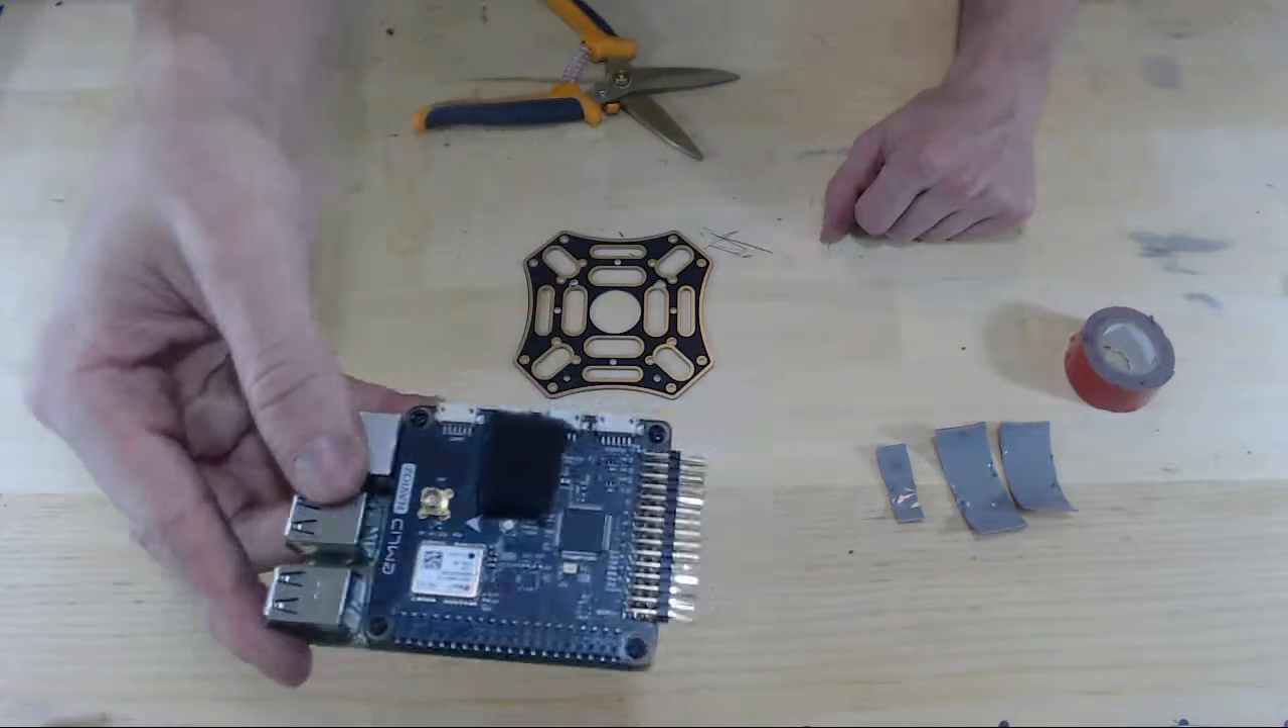Right so now we have fixed our navio to our raspberry pi.